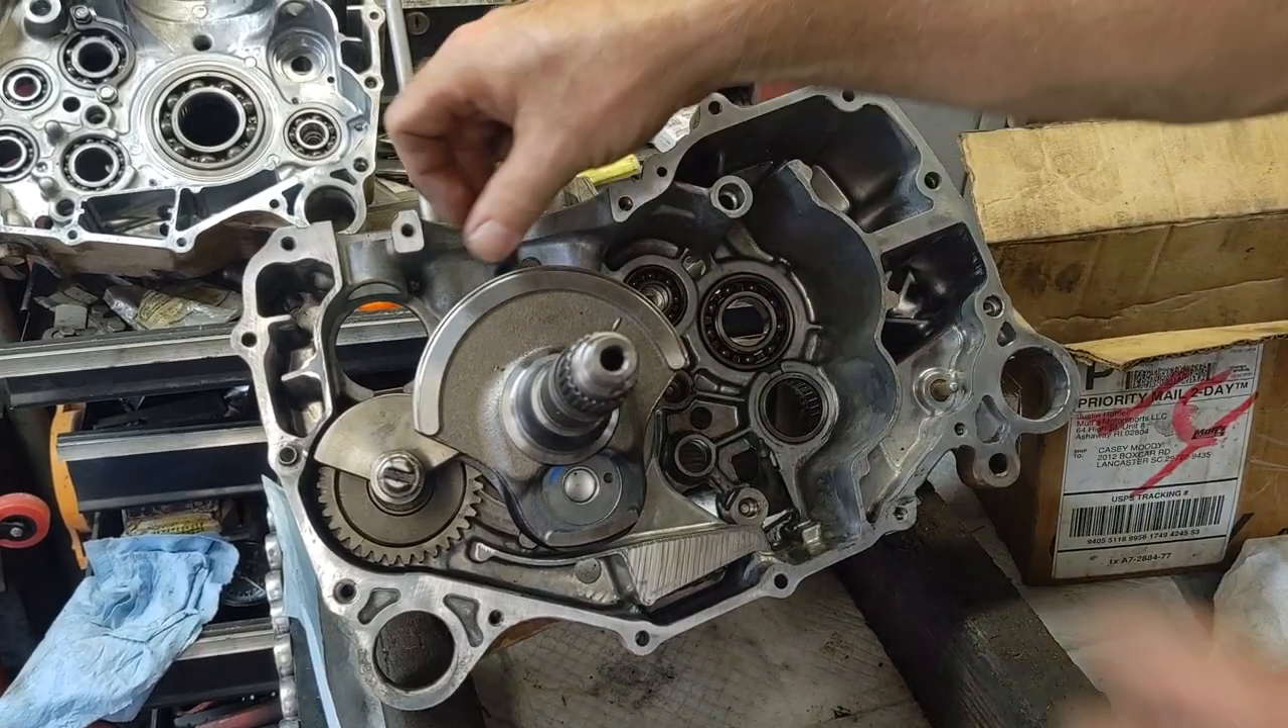All right guys got the crank pressed in there actually kind of upside down now.